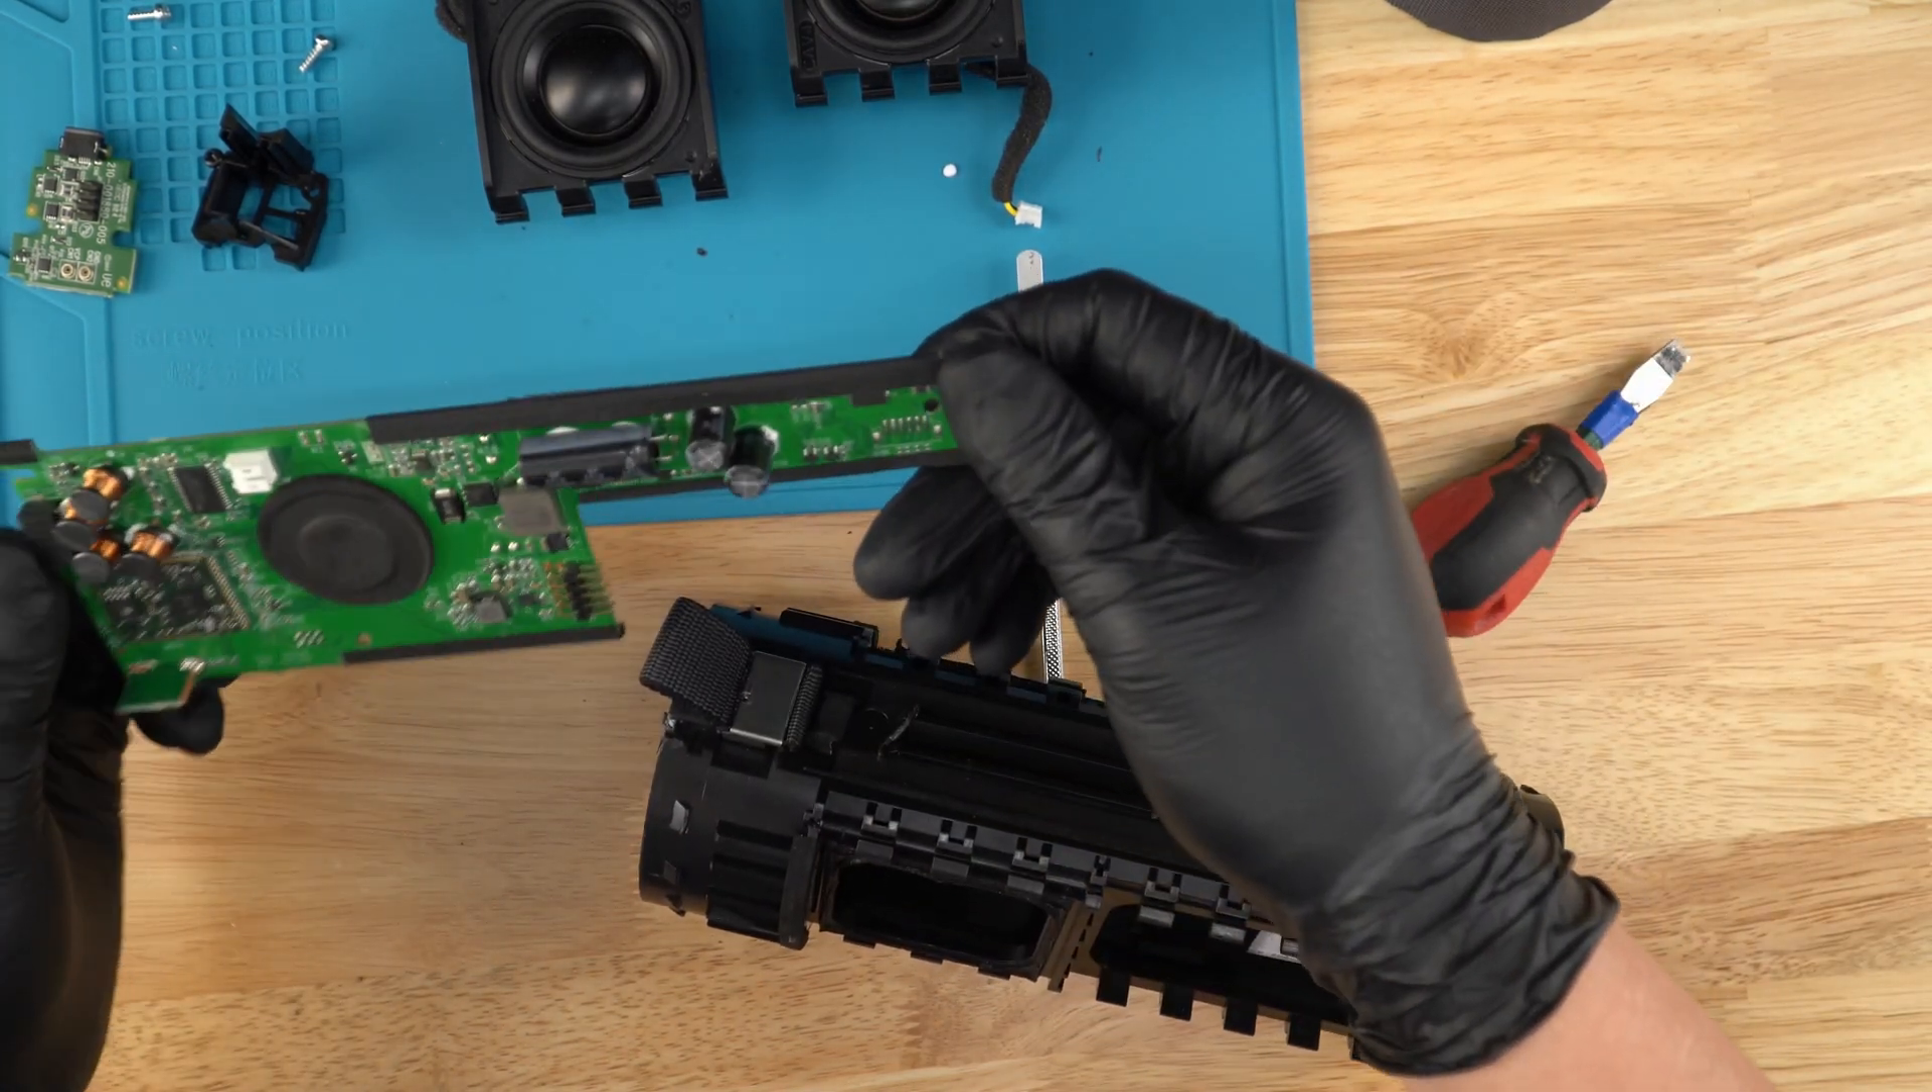We have the board now out.